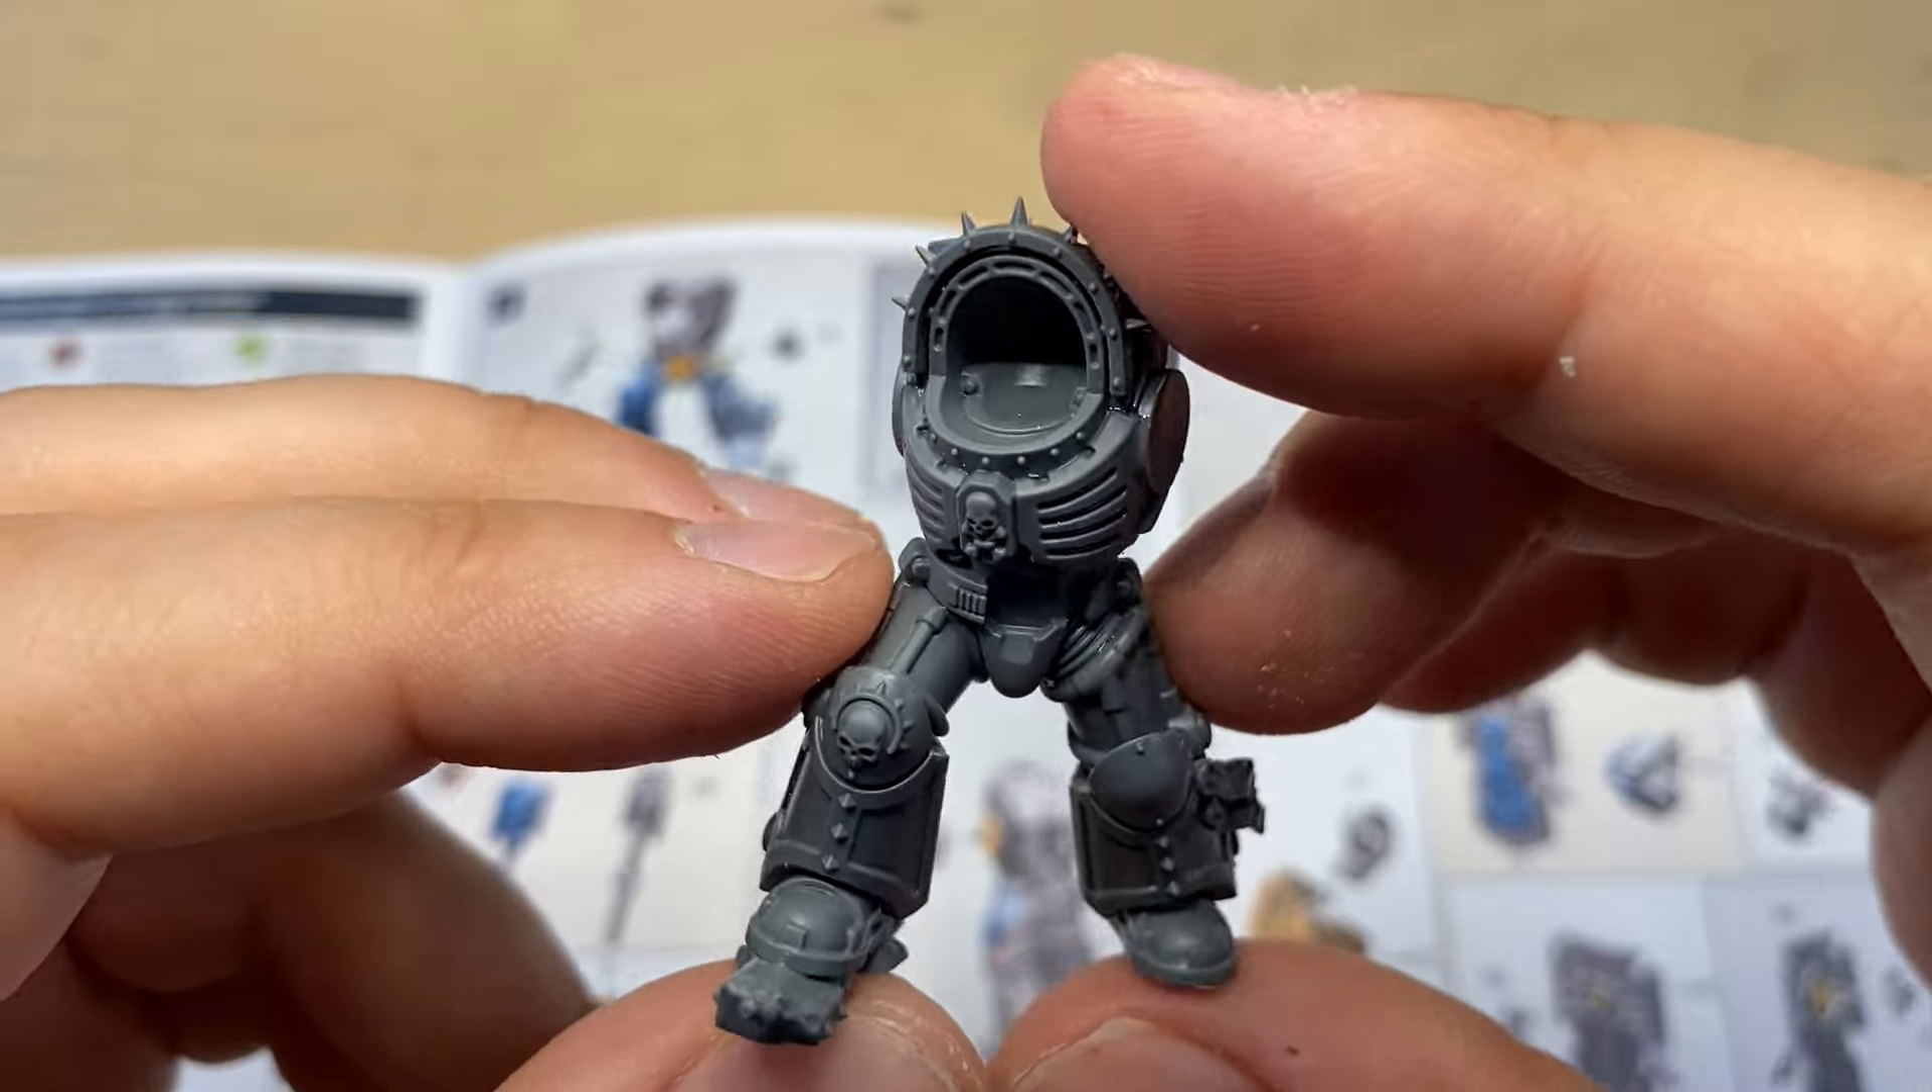And now we have our Terminator Chaplin standing on both of his legs.